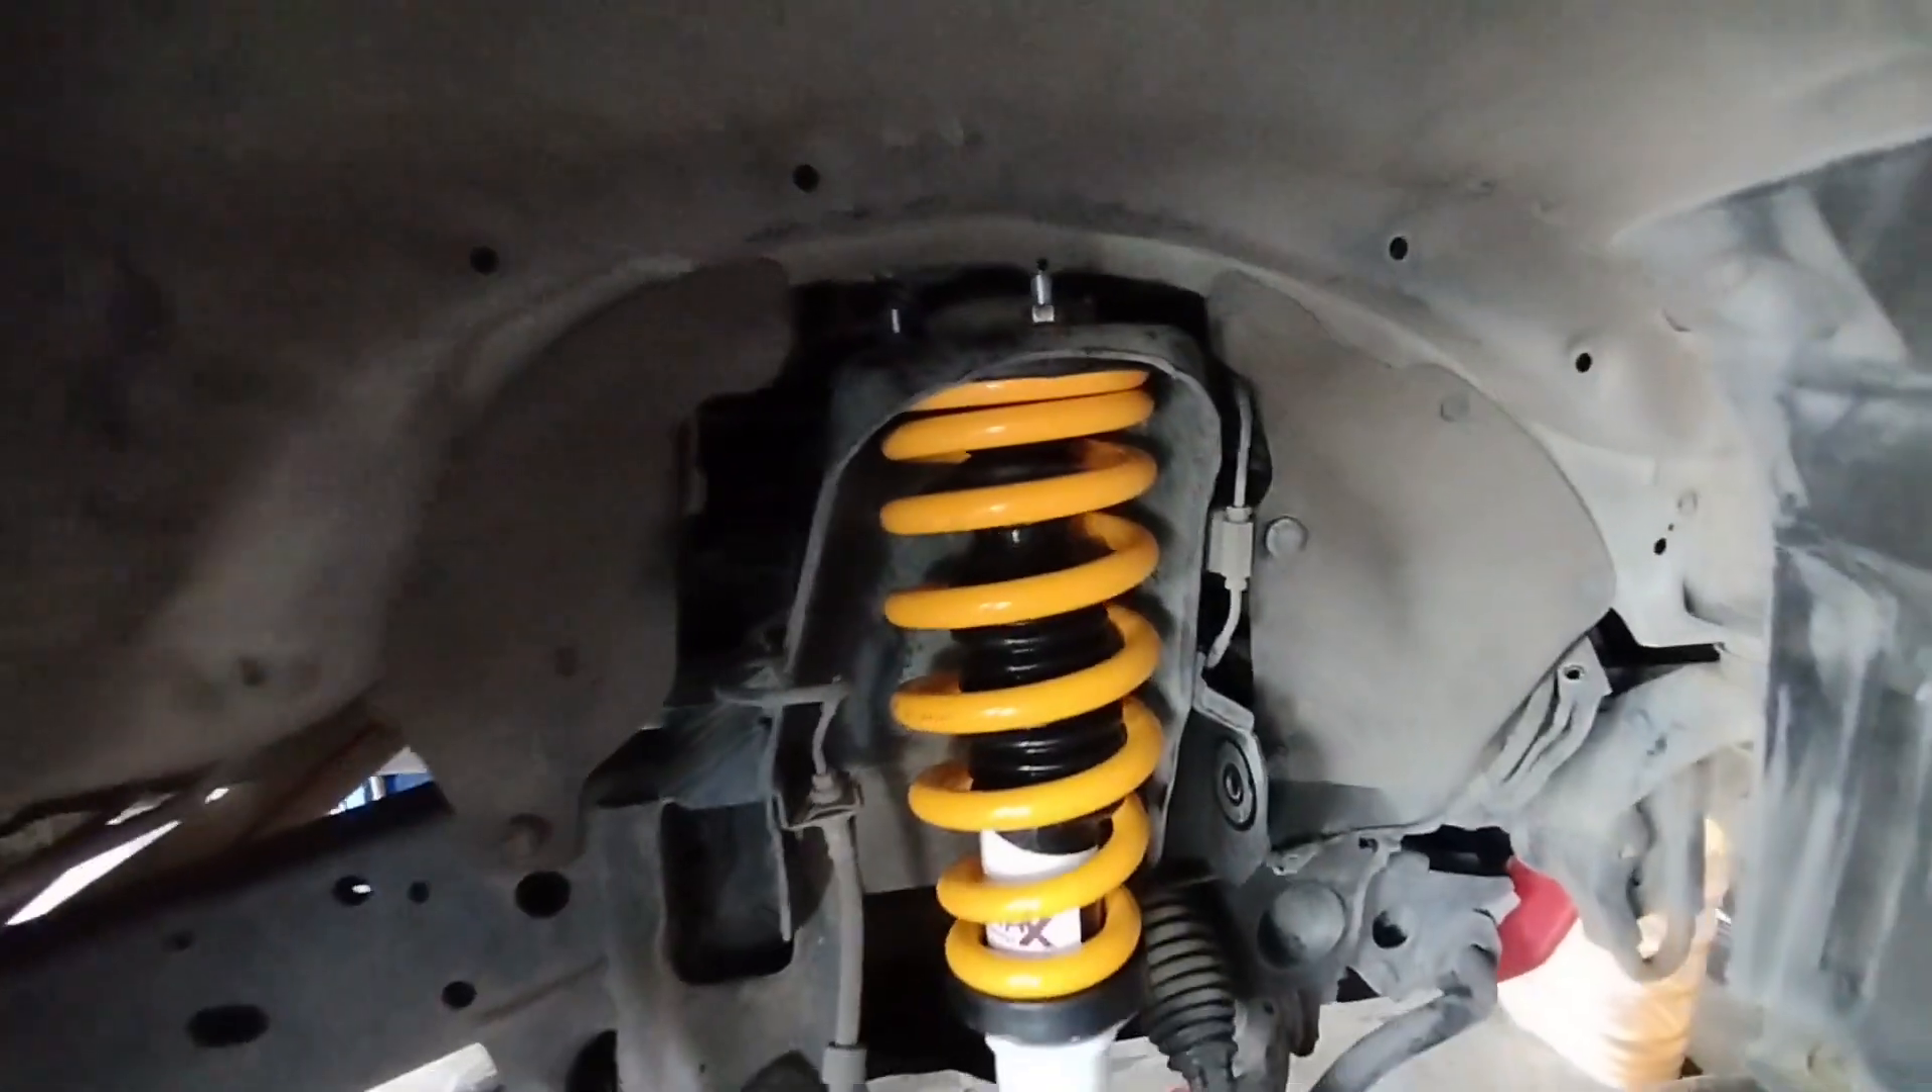So eto na nakabit na natin Yung bago nitong suspension Rindemax at Kingspring Na coil spring.